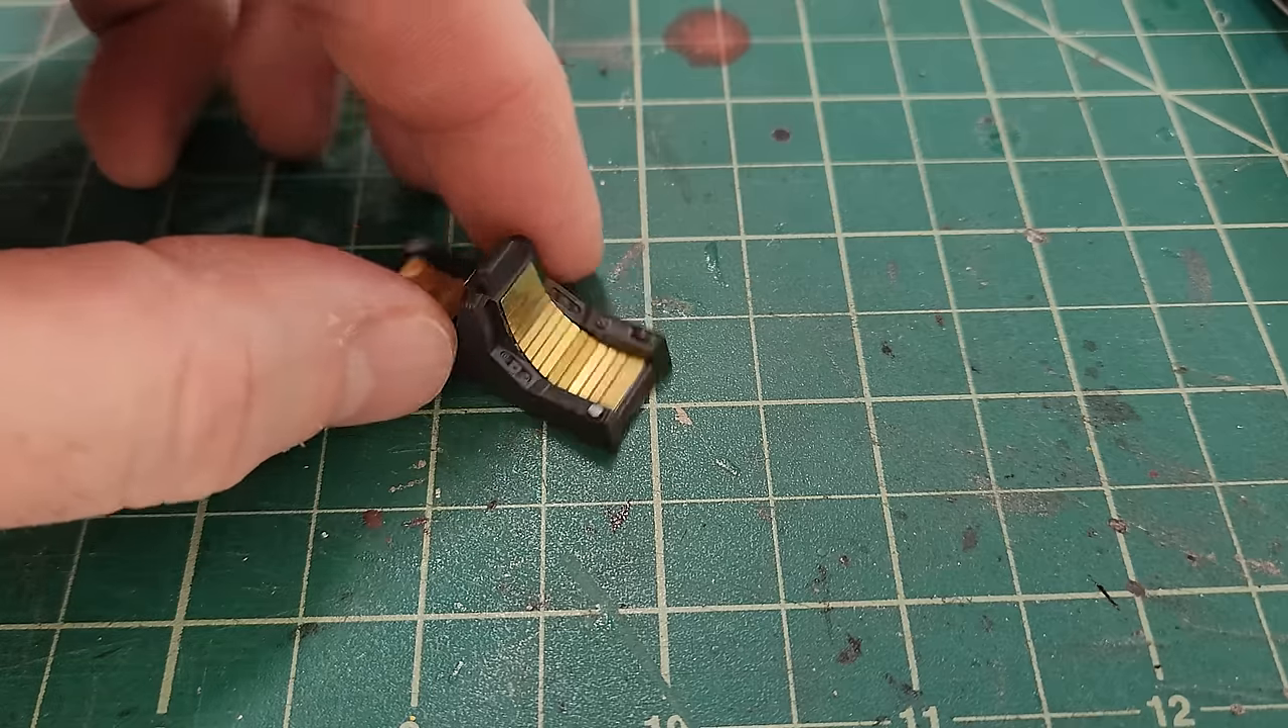Then this photo etch you just kind of bend it a little bit and it curves and fits right into the seat for the seat back and I've gone ahead and I've glued both of those in place.